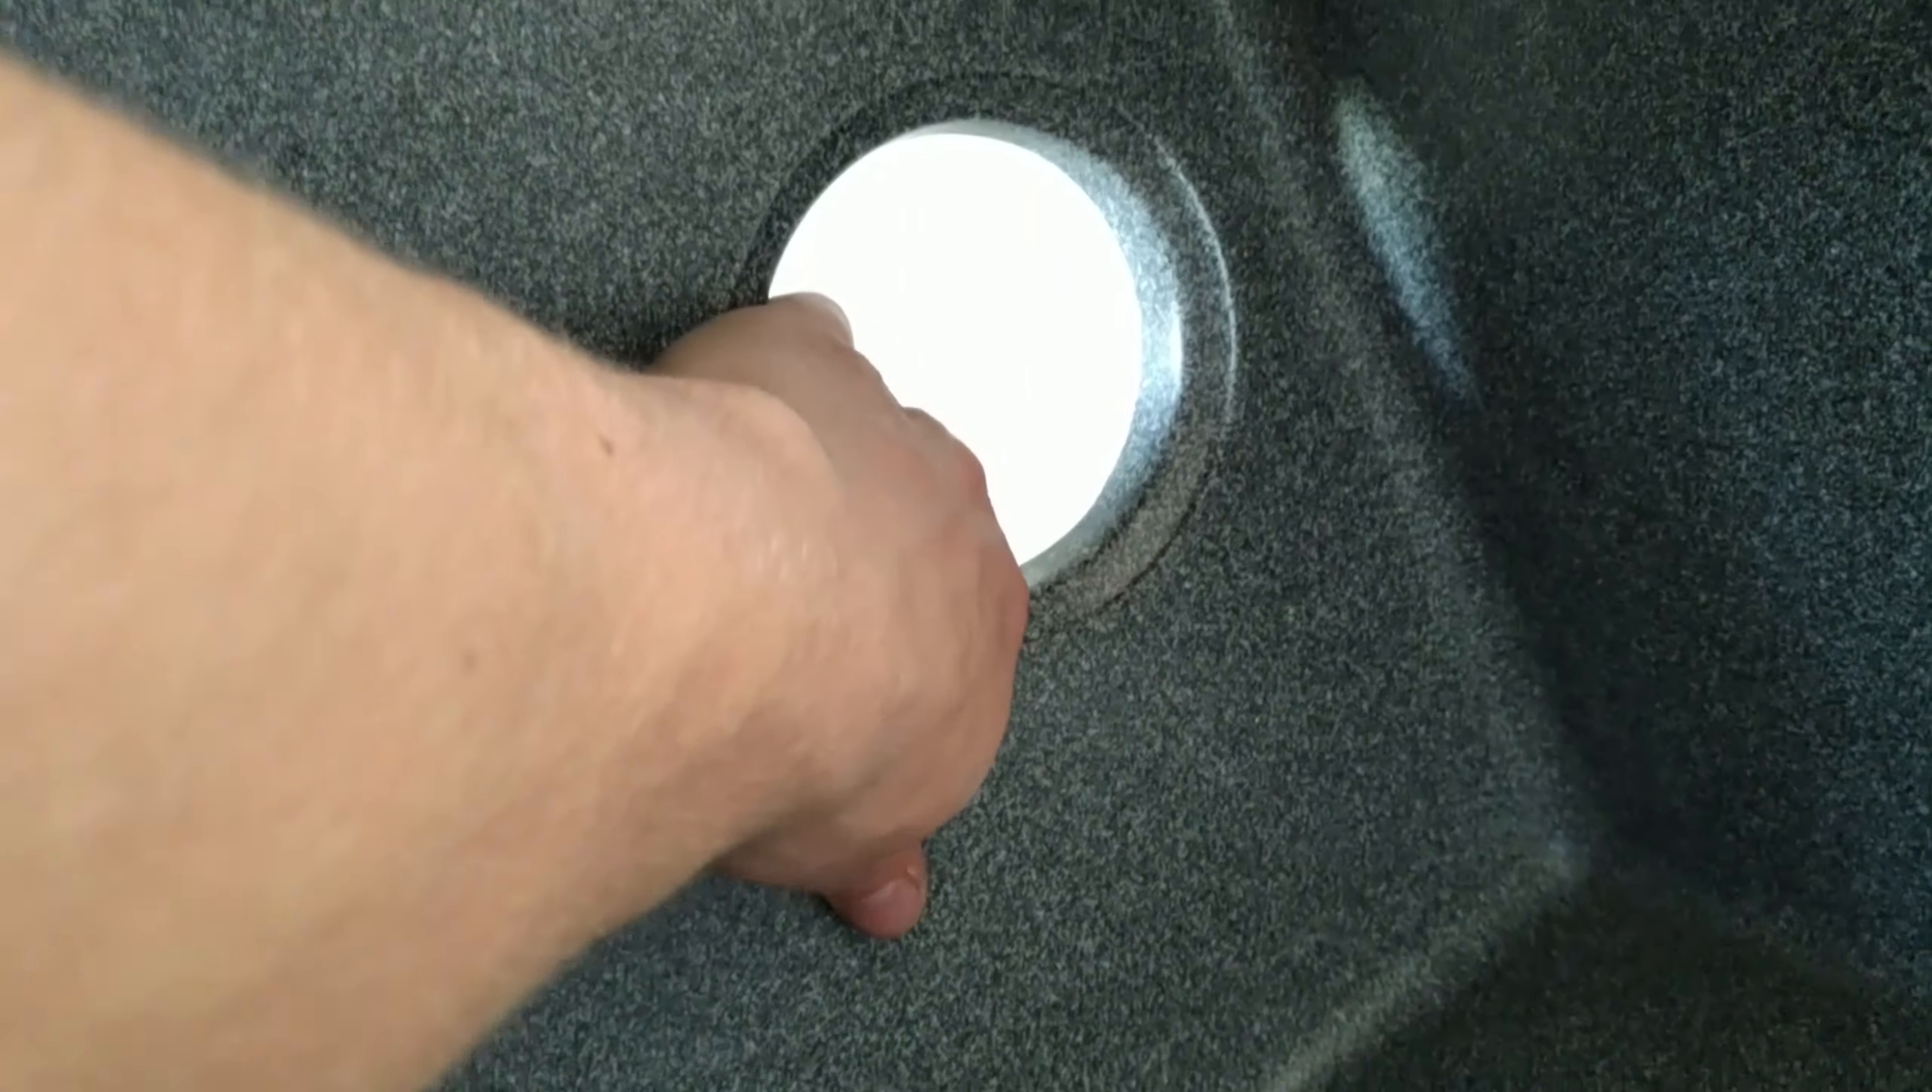Сифон не ставили еще, так как здесь хват удобный.